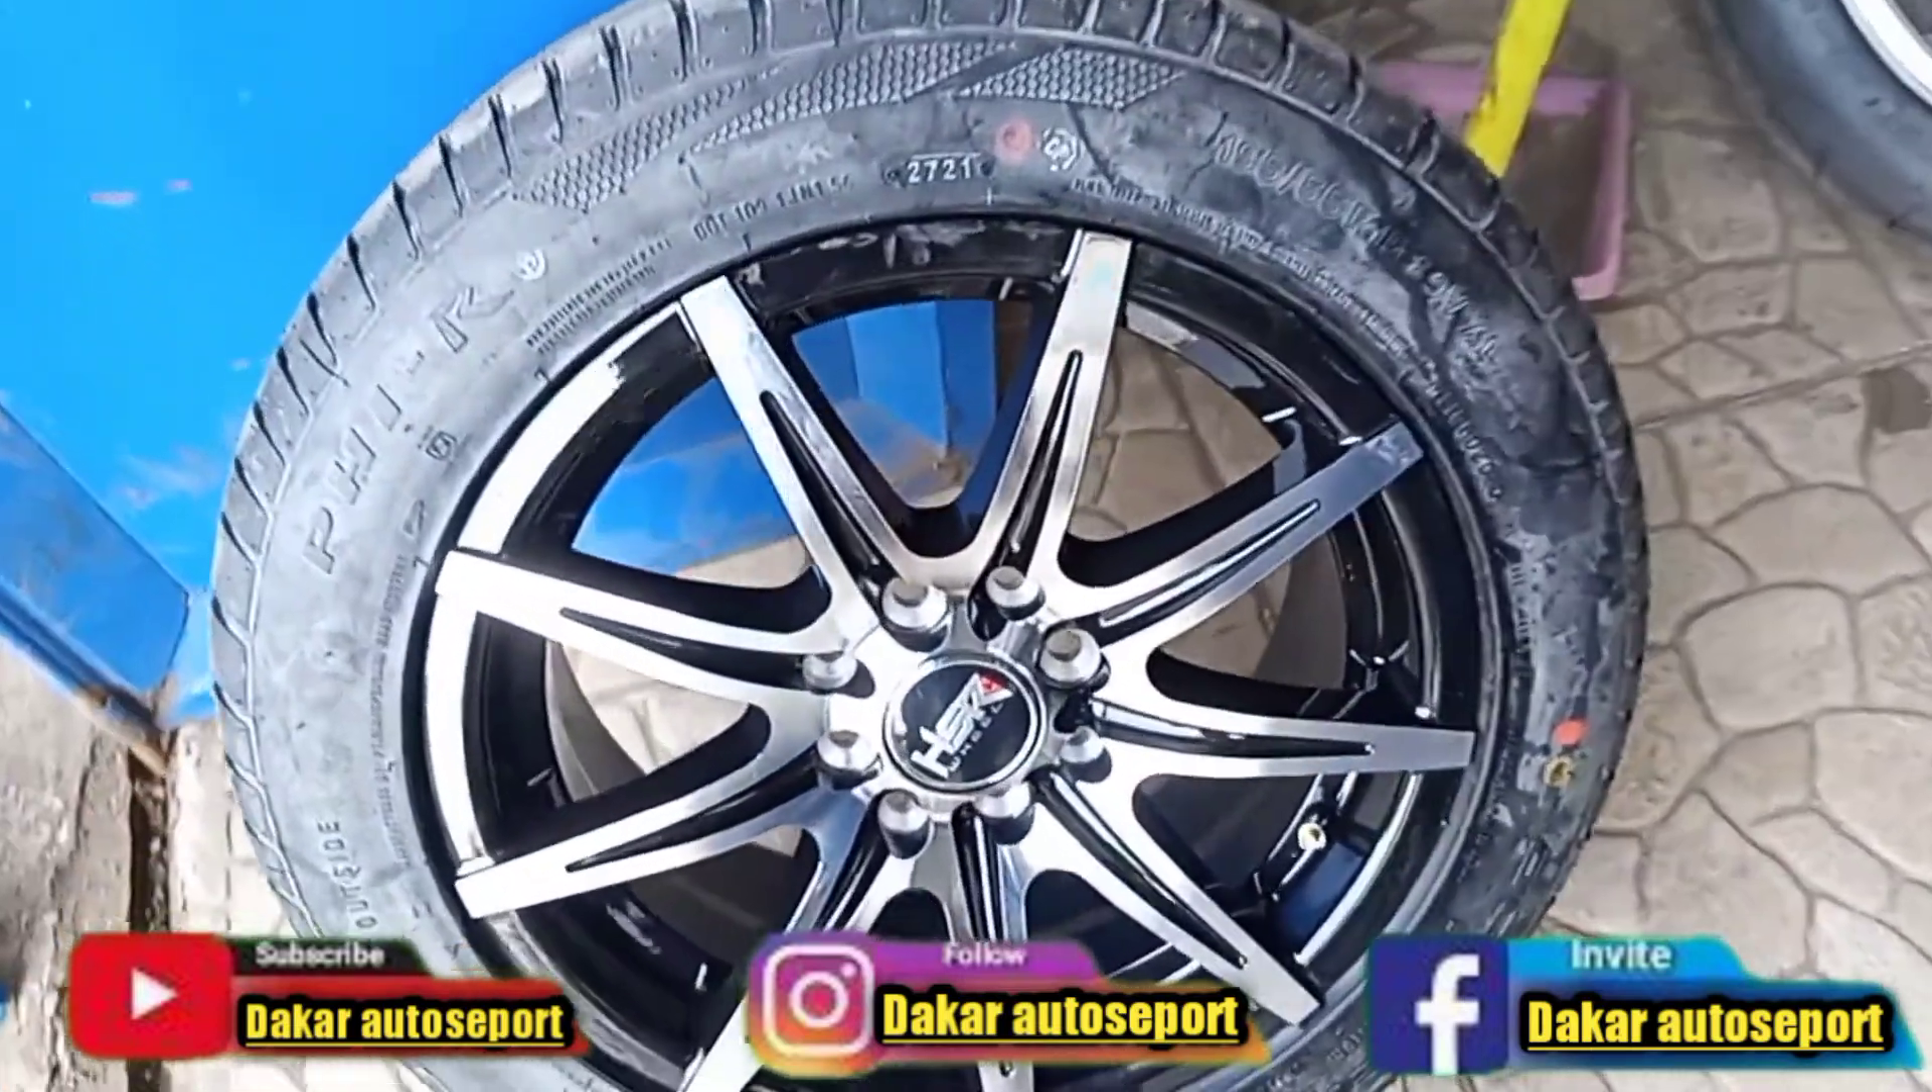Oke ini dia yang sudah terpasang ban ke velg nya guys.